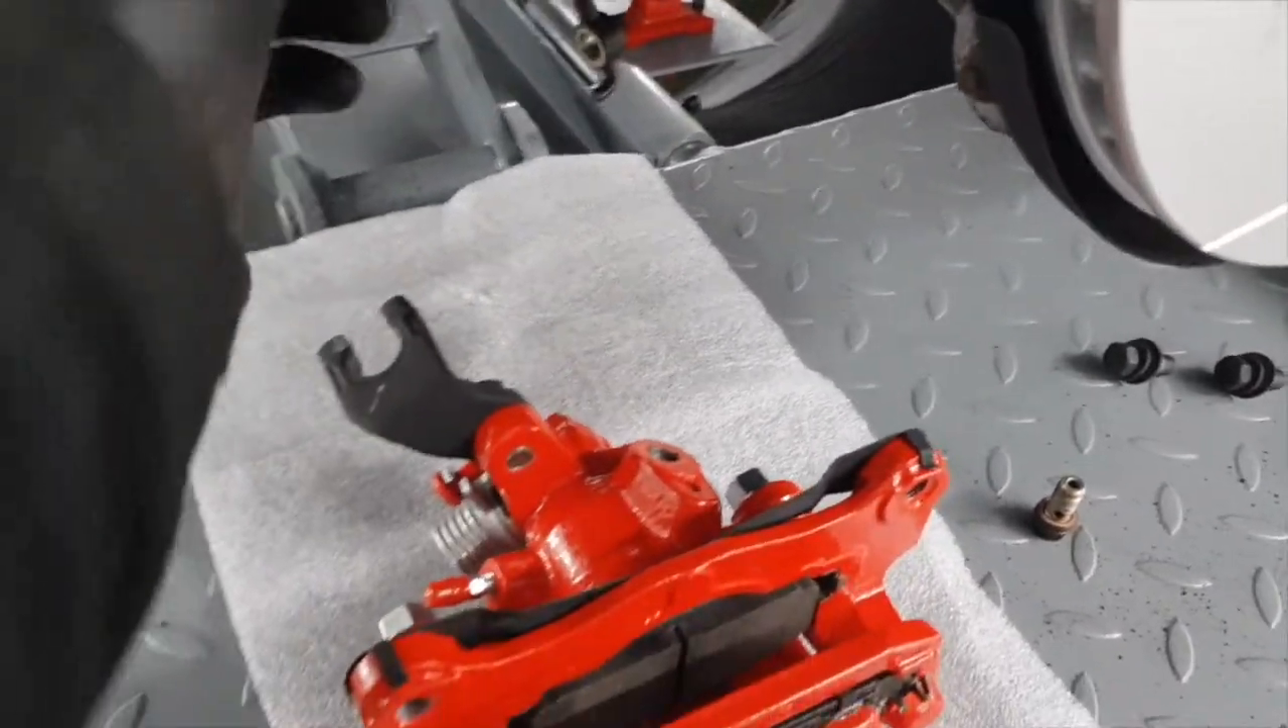So here's the rears. I haven't put them on yet.